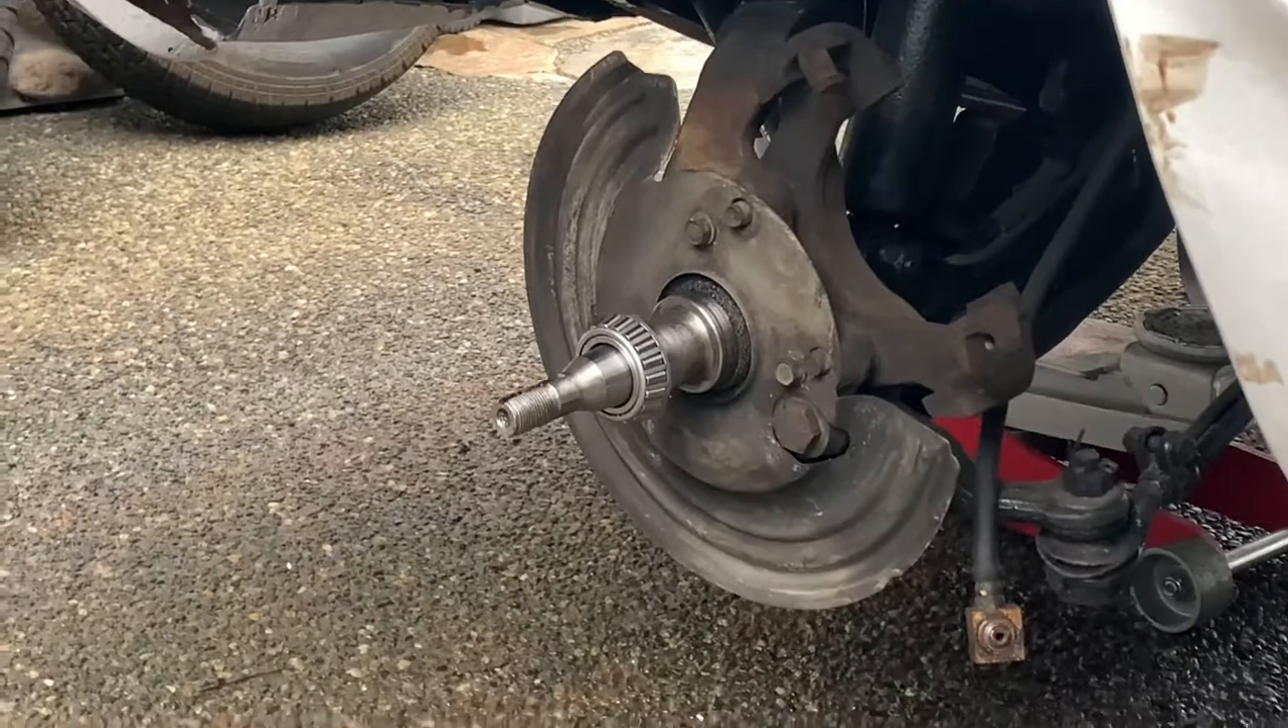You can see it only goes about halfway up the uh the spindle there and i thought well that isn't right it's got to go up further than that in order for it to install properly.